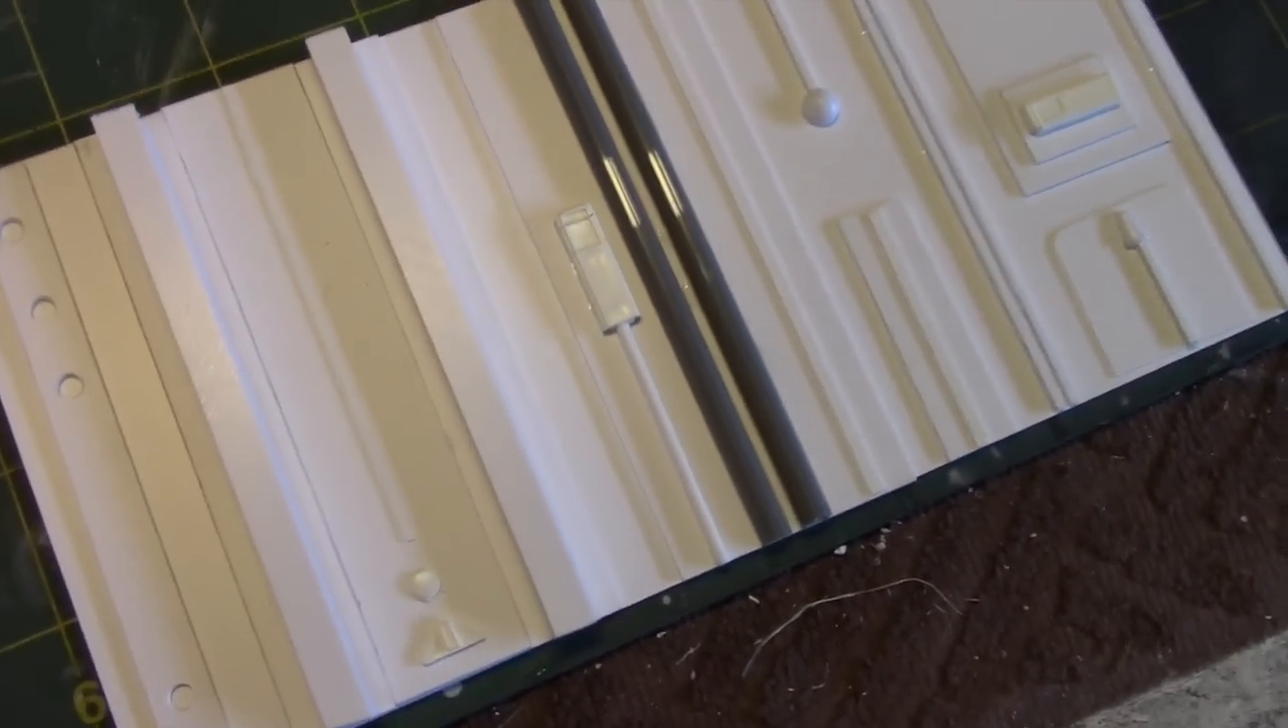Here's our blank piece of styrene plastic and after laying down our different odds and ends here it looks like this.